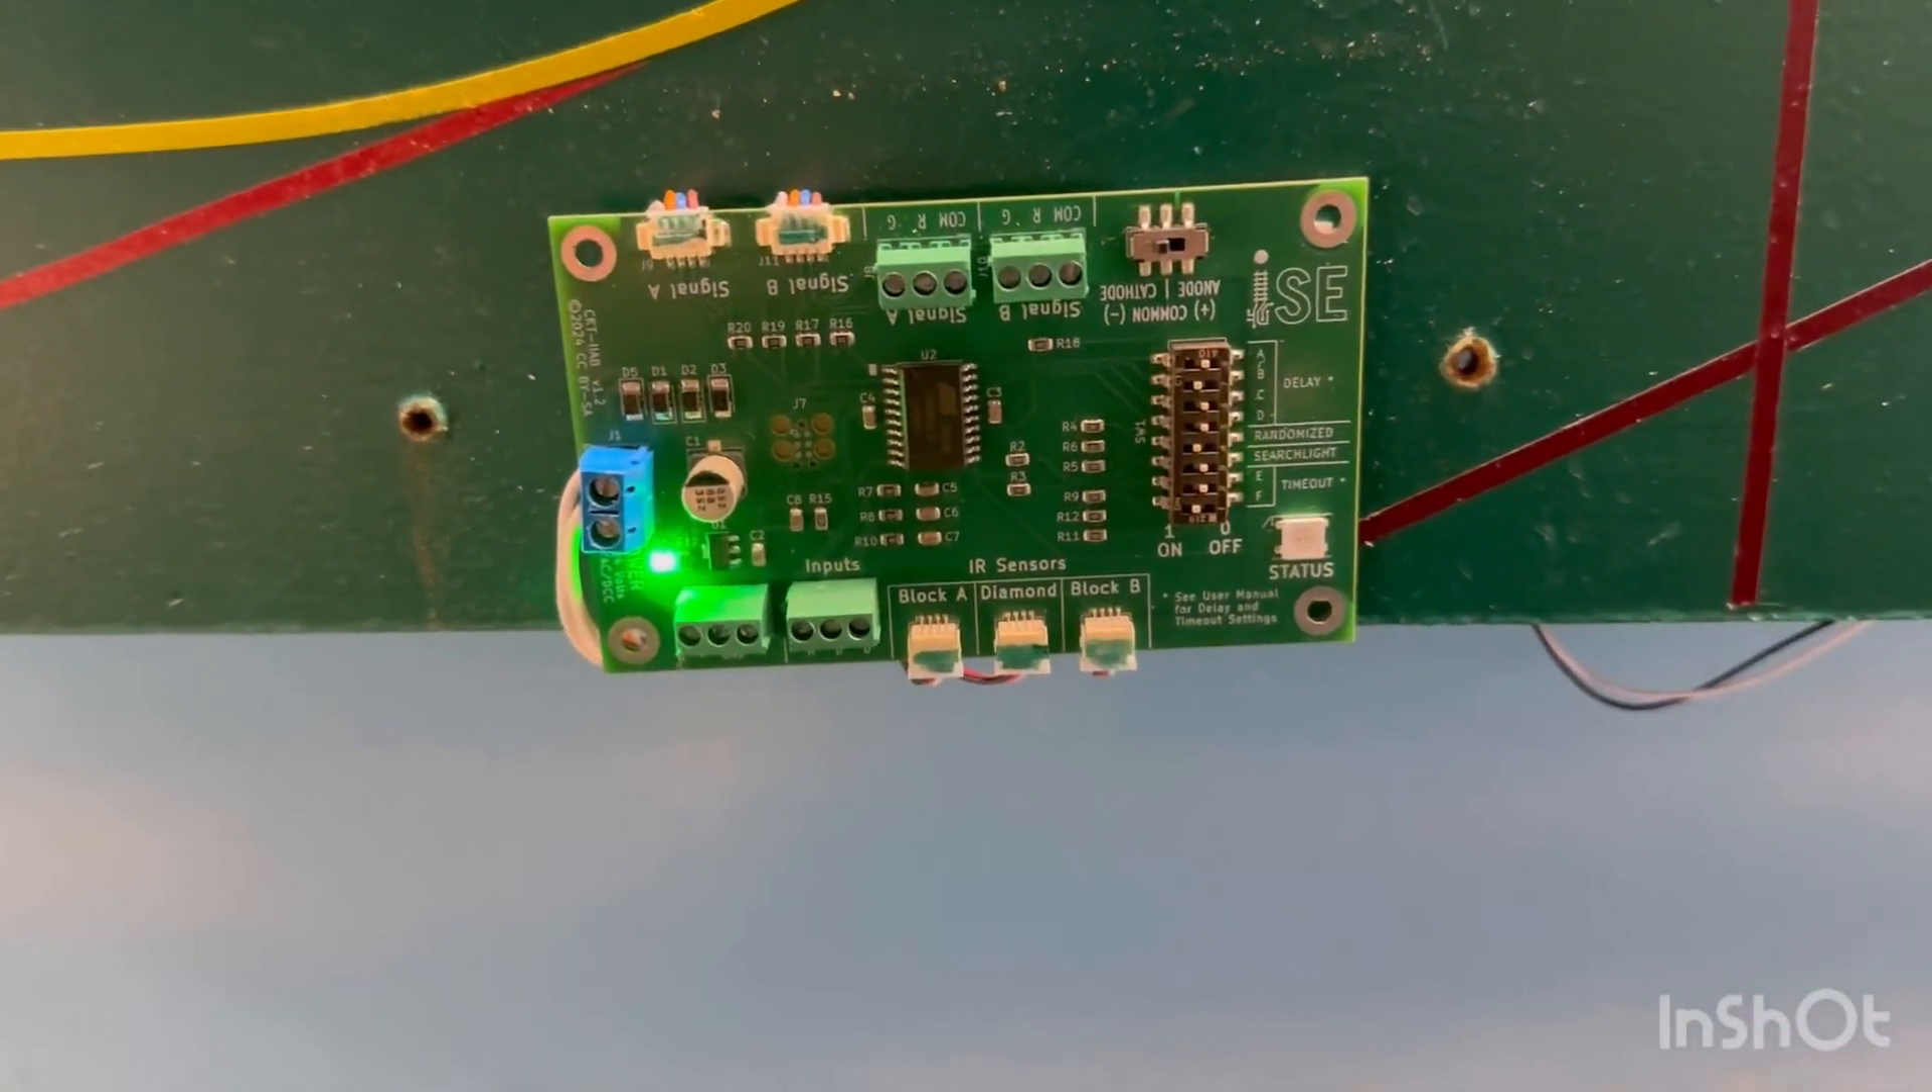I temporarily mounted the control box on the side of my fascia so I could play with the delays, which are on this side.